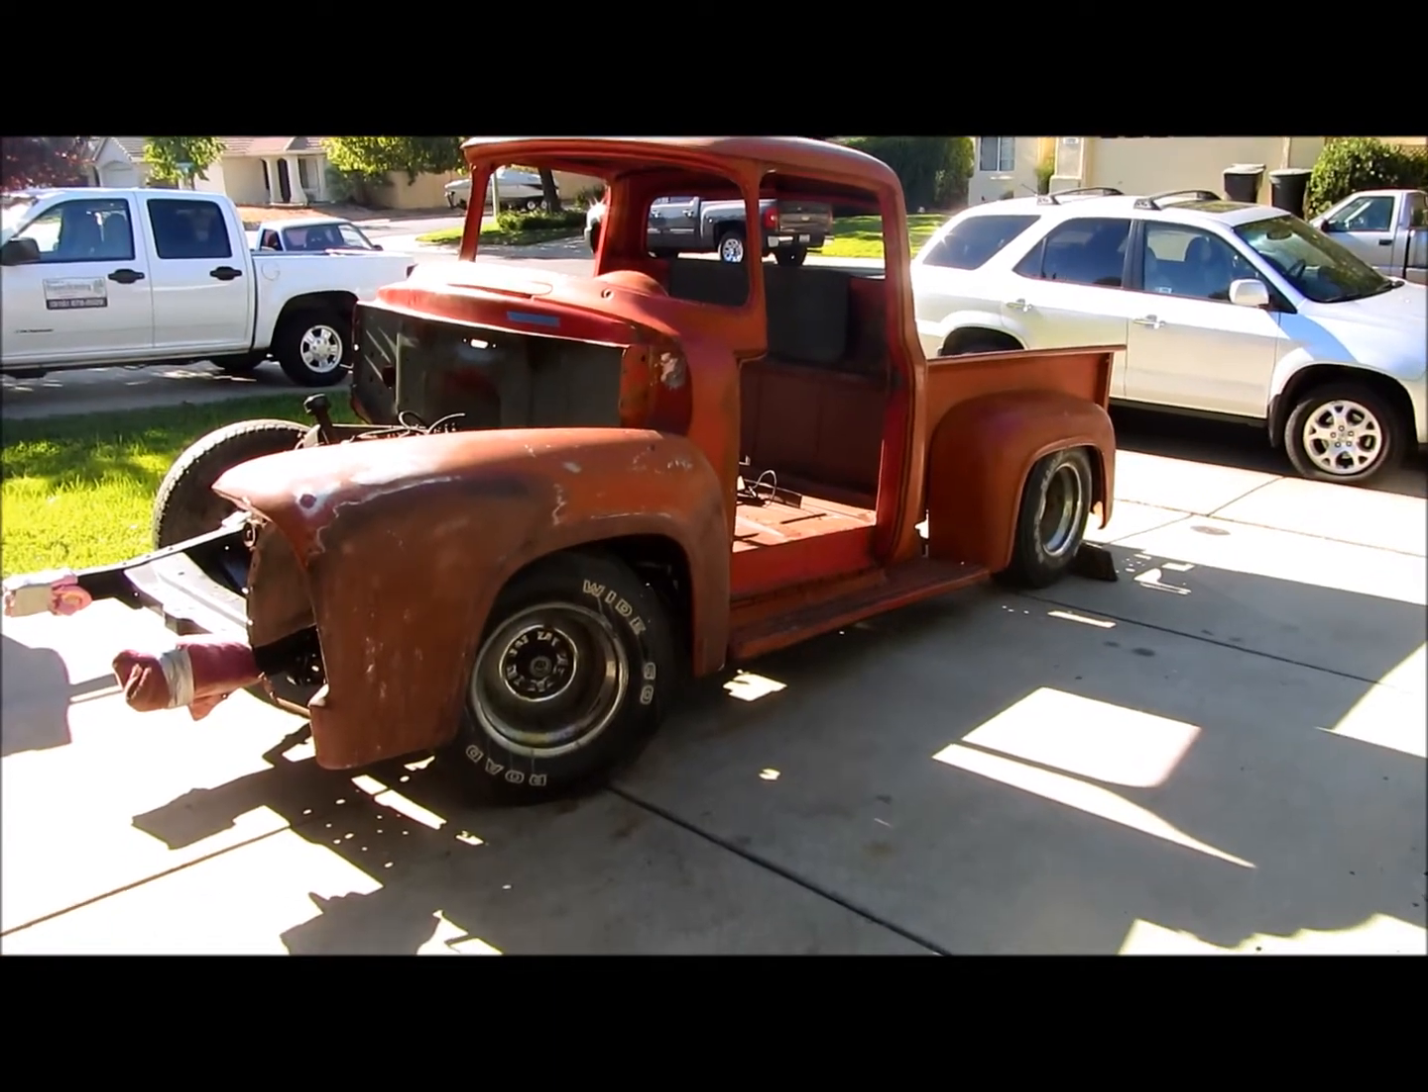We'll take it back off to do the bottom. But I have the front rear fenders and the running boards mocked up to see how it looks.